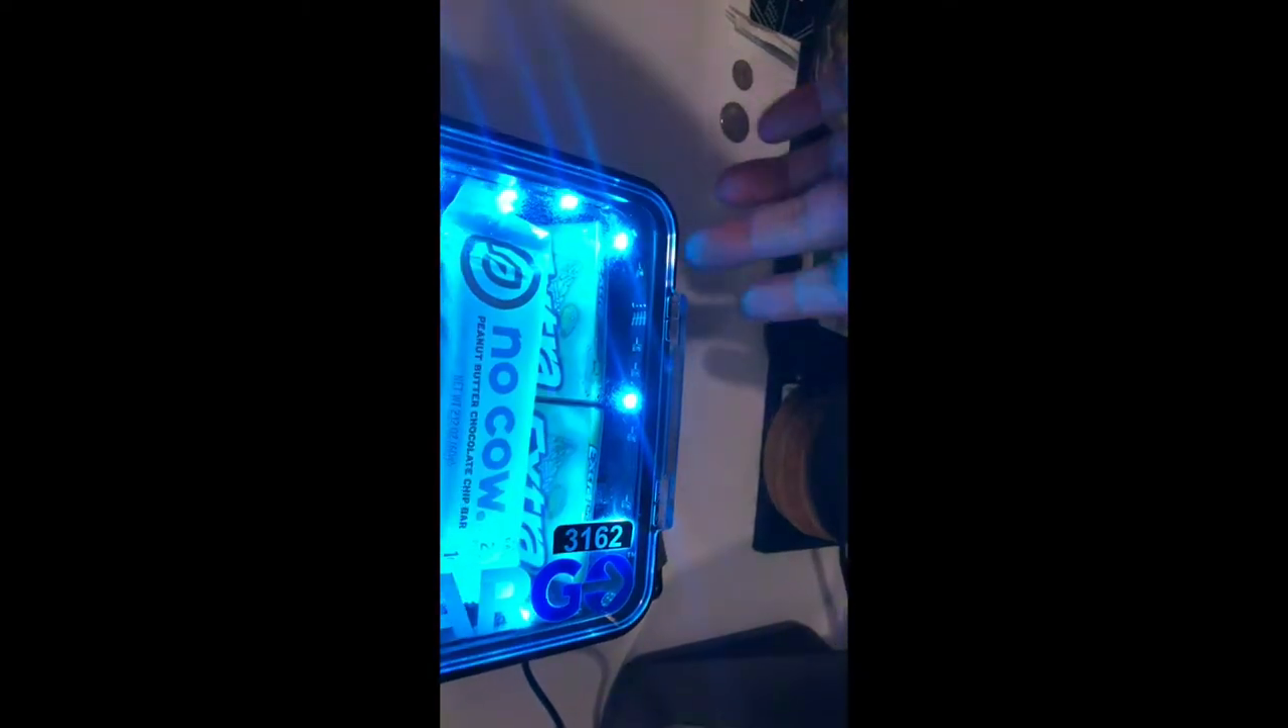Okay so now I'm done I put in the lights.